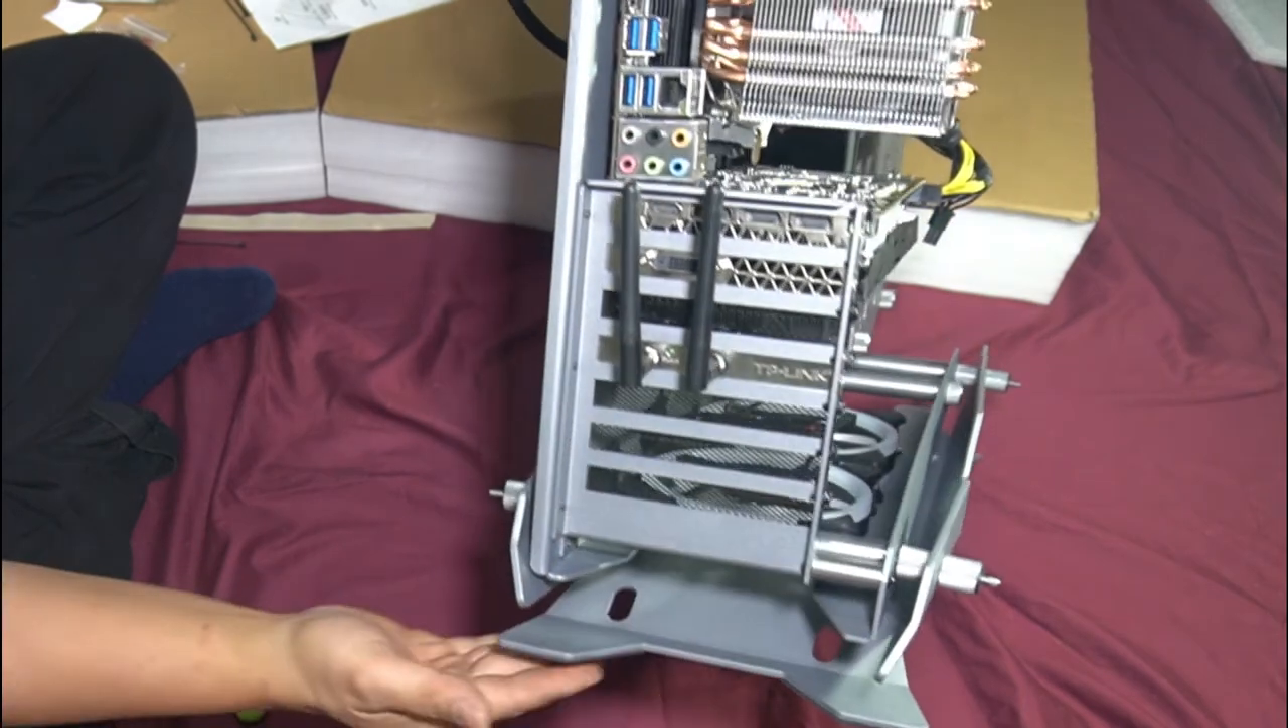So that's all our PCI slots in.